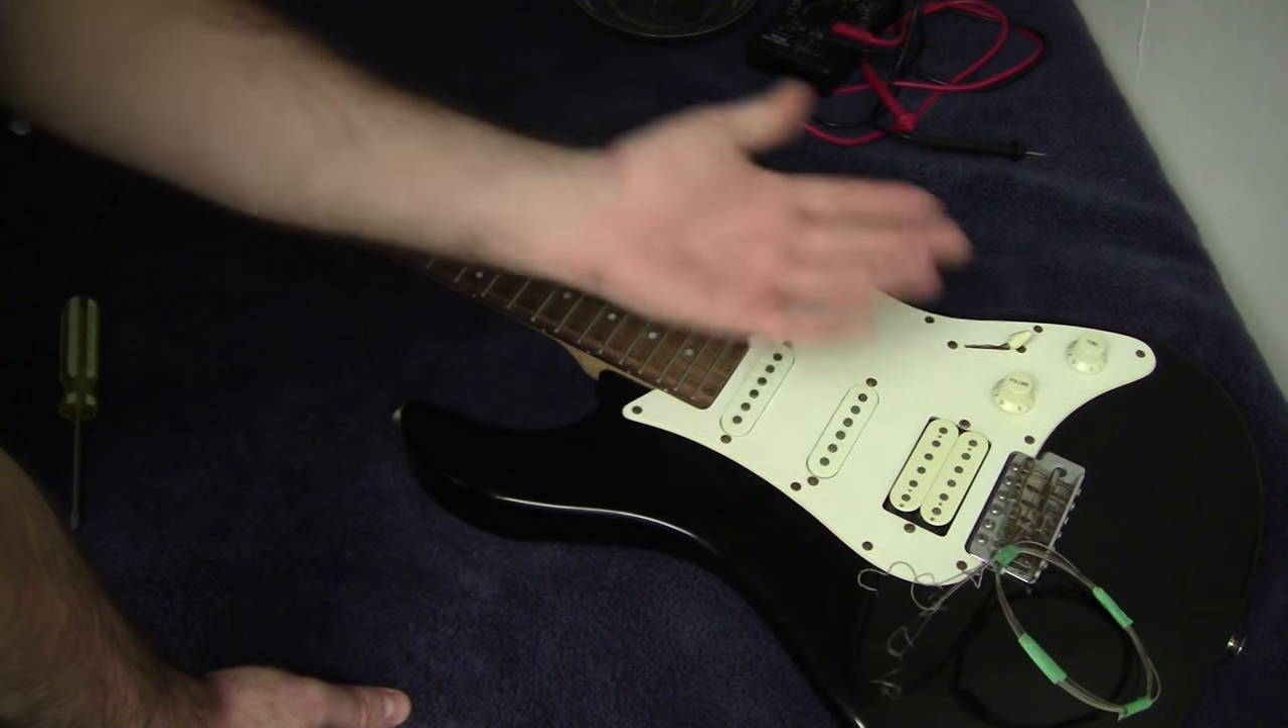Alright so I've got my strings removed from this part of the guitar here I didn't bother taking them all the way off the guitar I've just got them taped up over here.